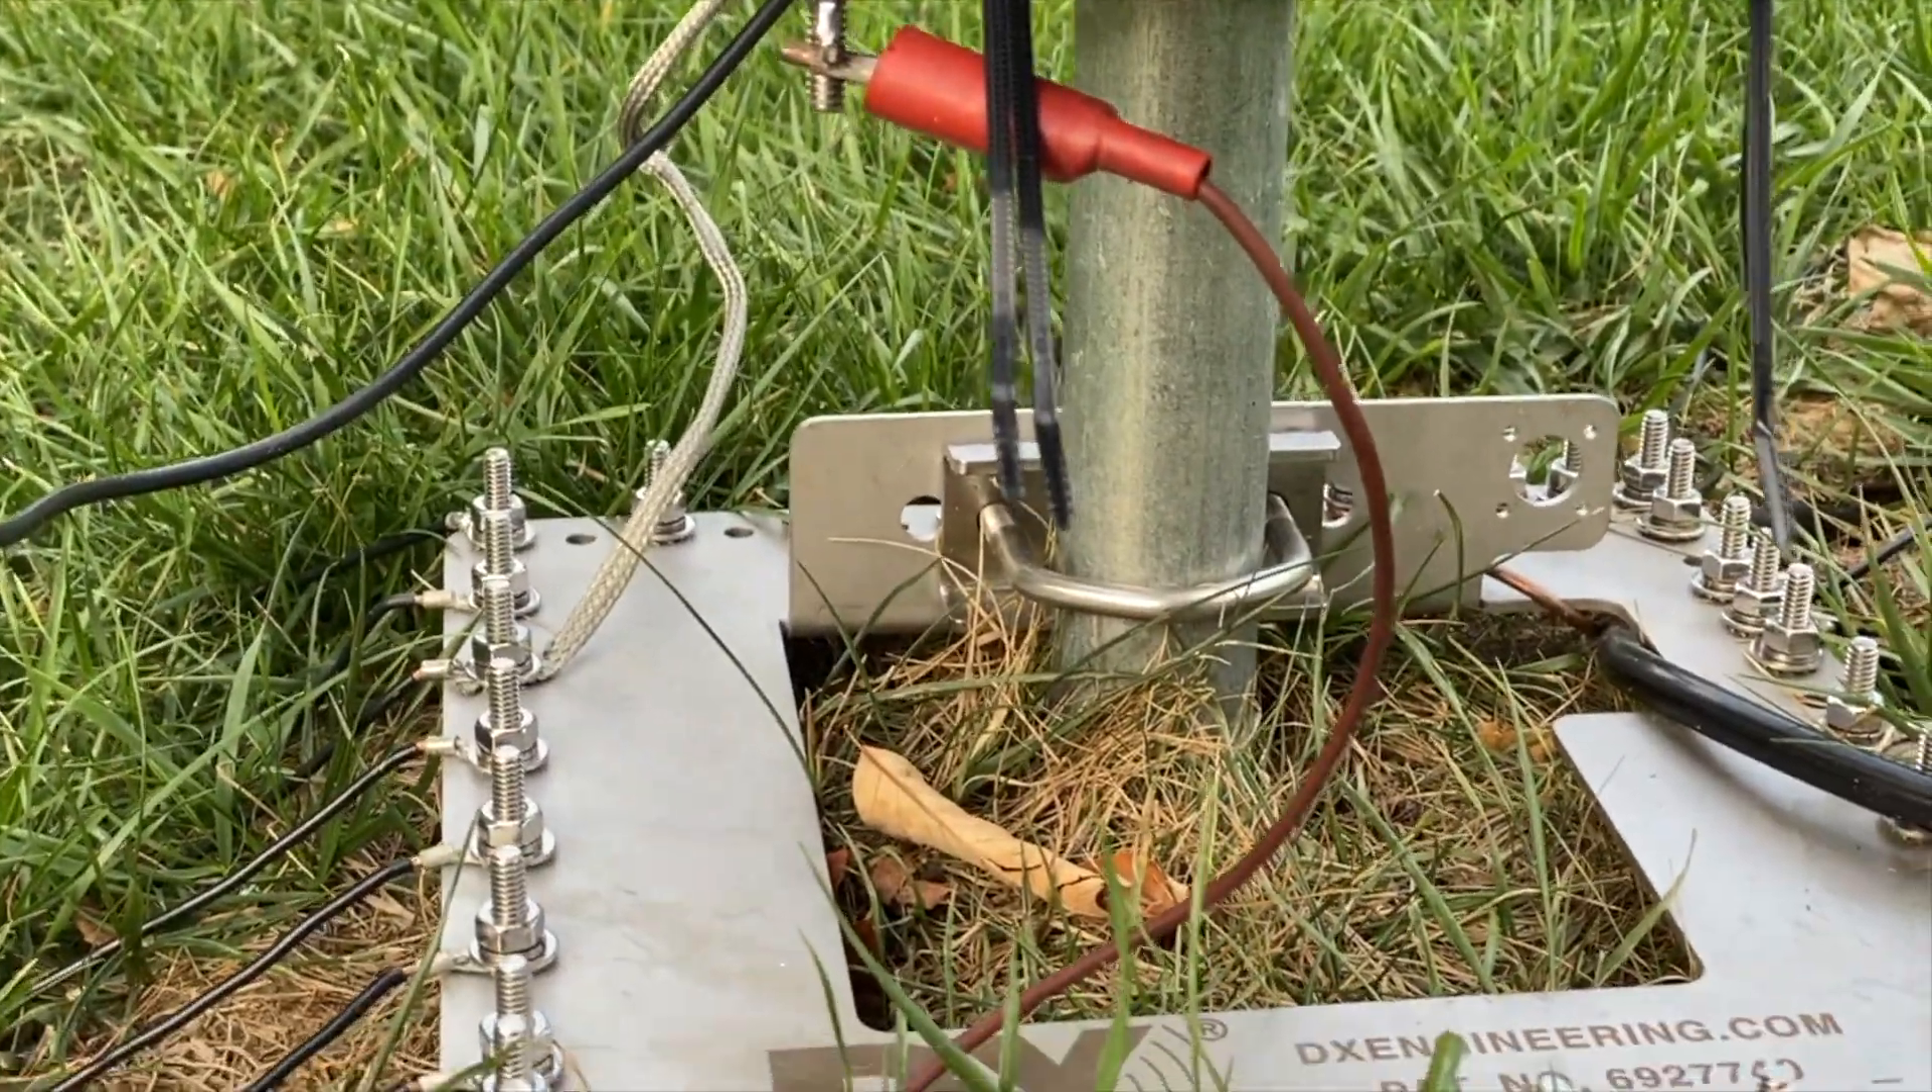I still have to add a wire in place of this jumper clip lead here.